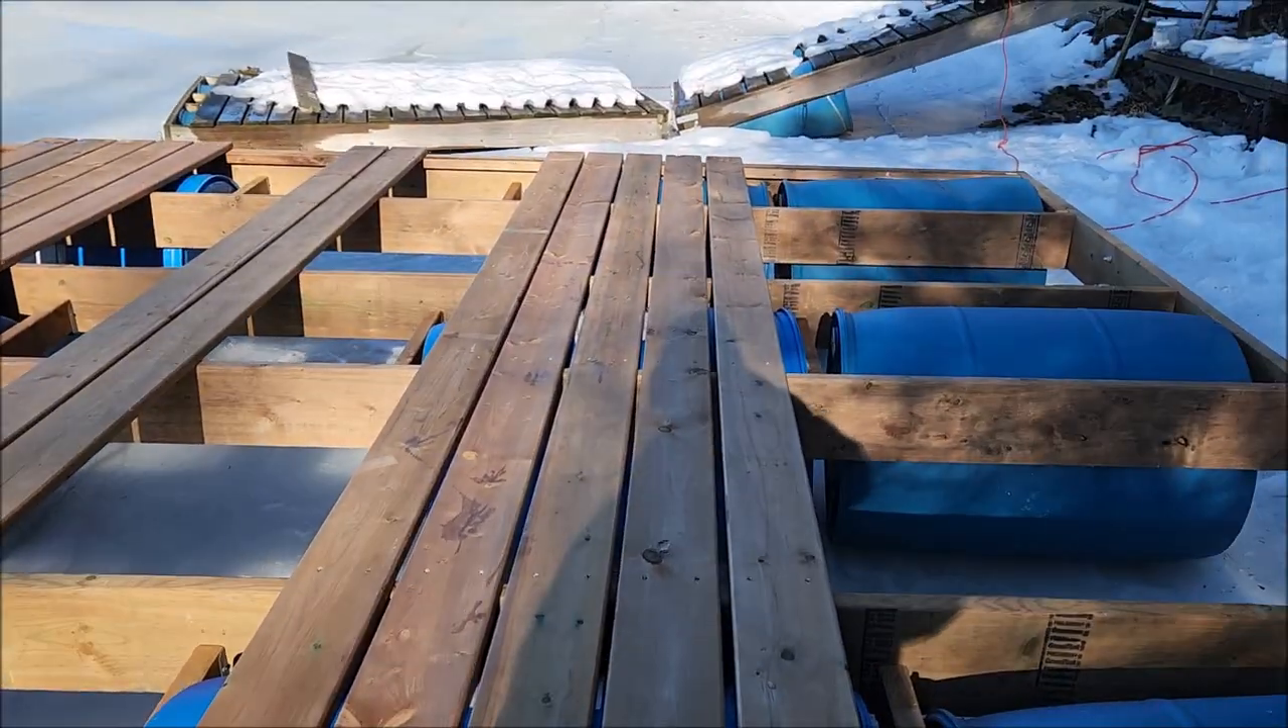Um, I've got some of the decking on.